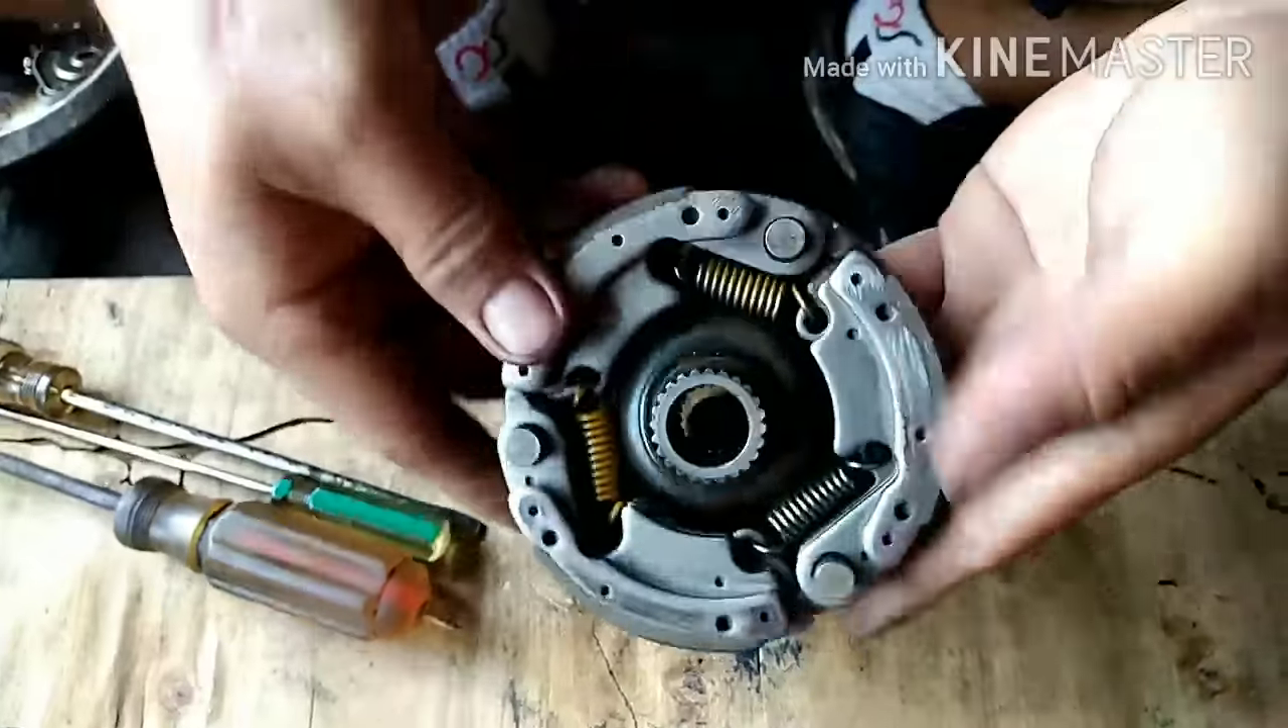Nakabit na natin yung 3 klatsyo so ito yung klats spring natin.